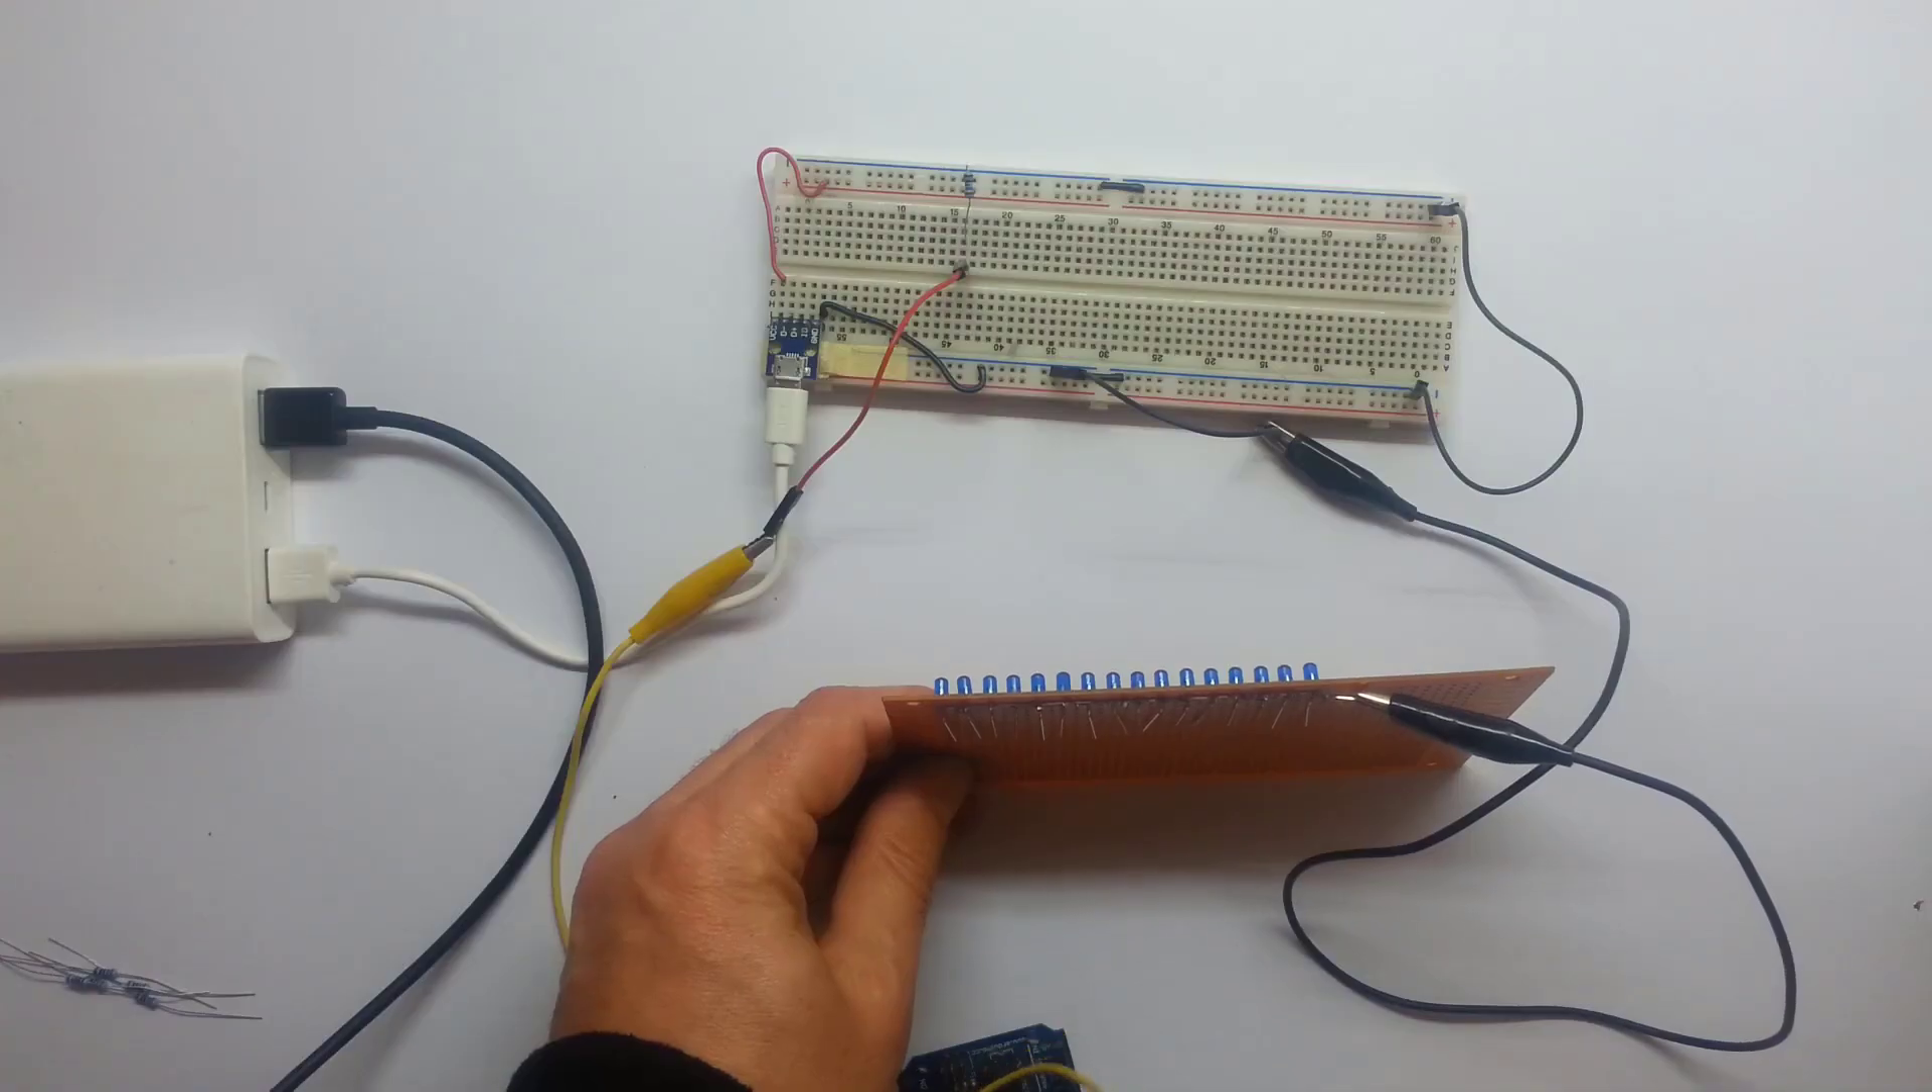So, yes, I do have 16 LEDs in place.